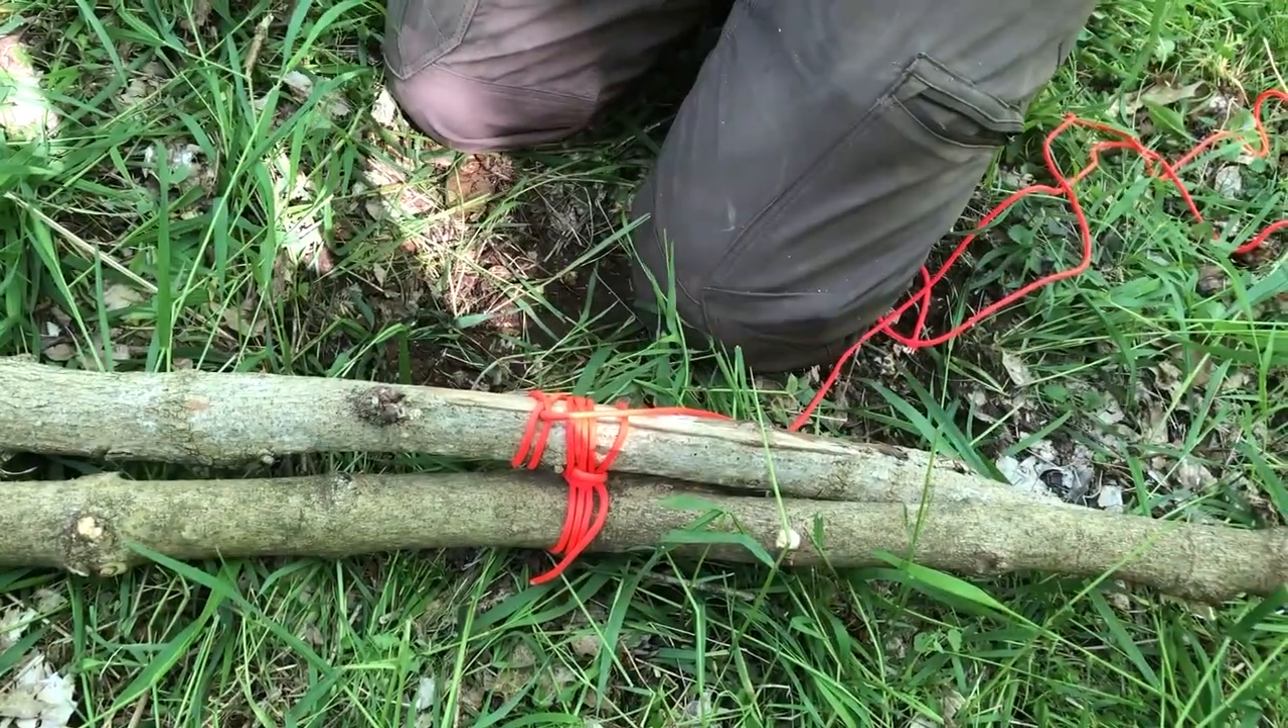There we got our shear lashing.